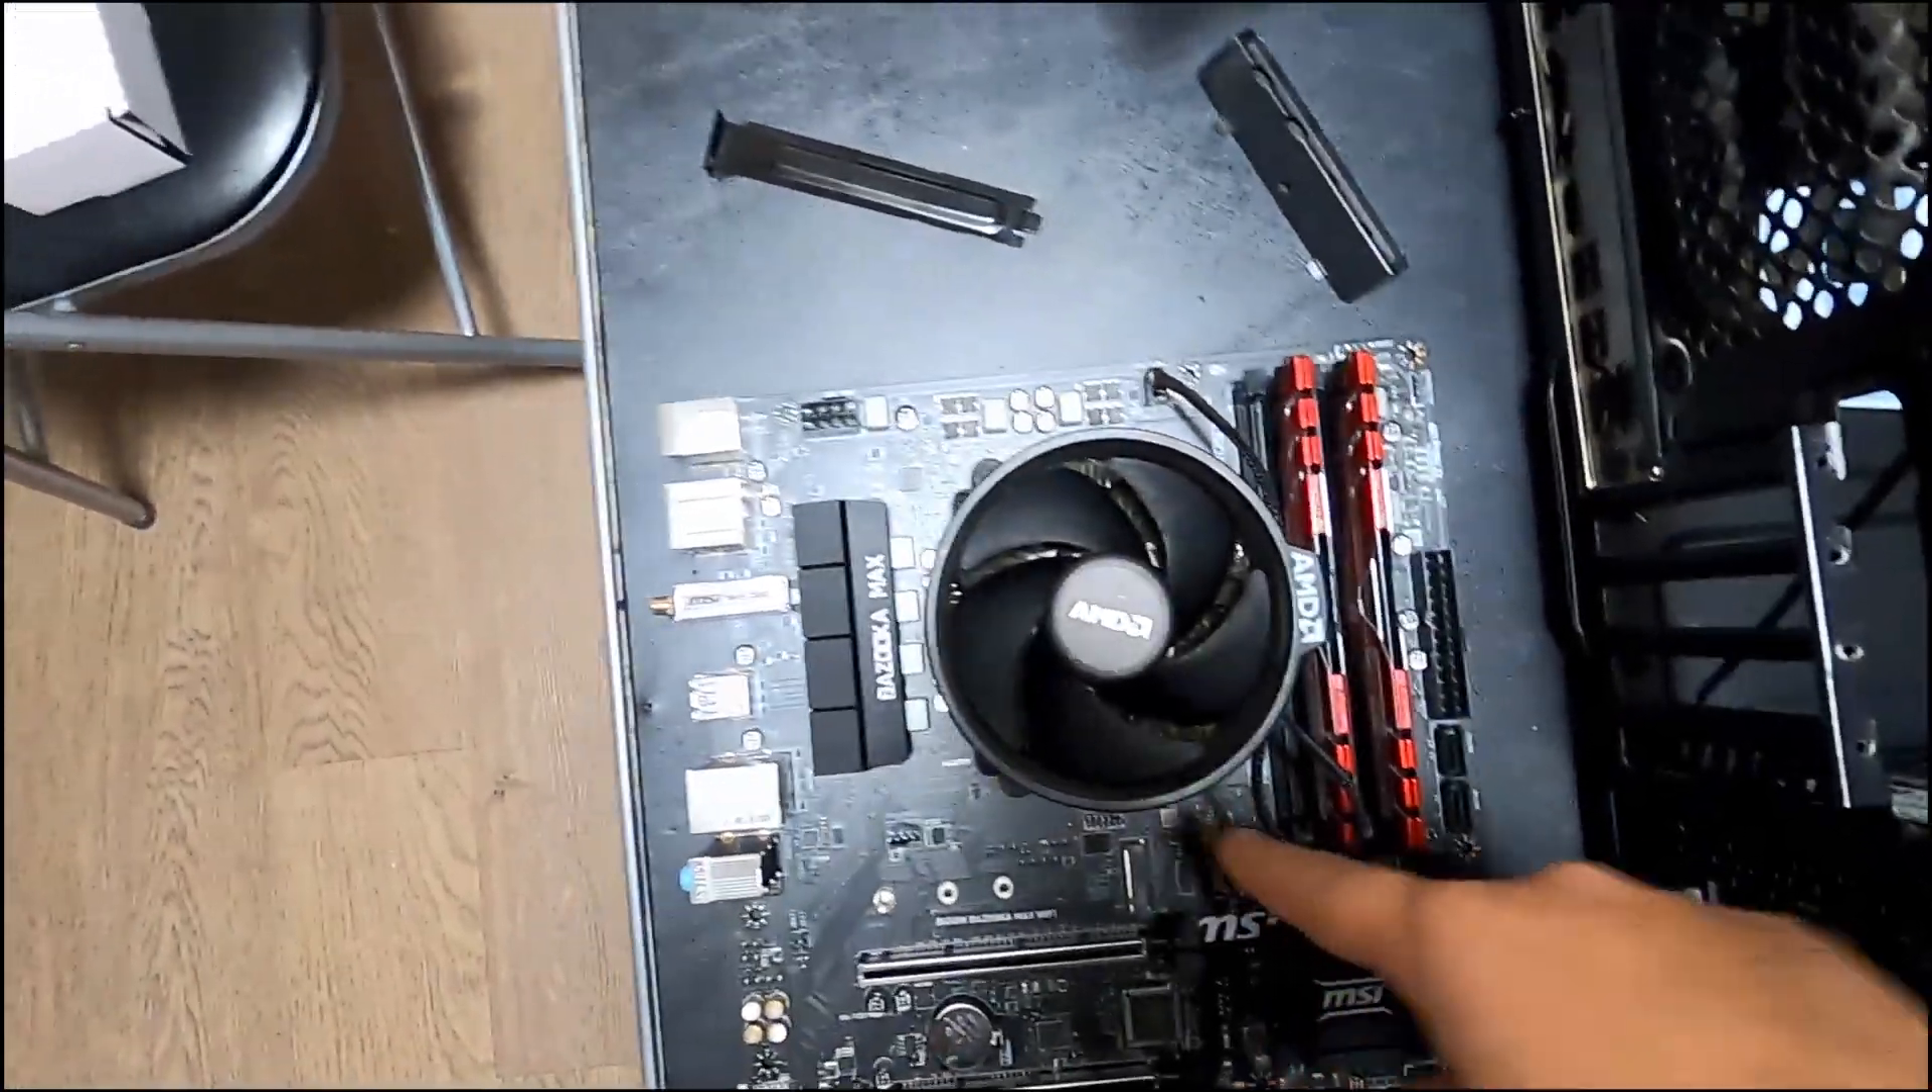You can see now that I have already installed the CPU and the cooler along with the CPU cooler is plugged in.